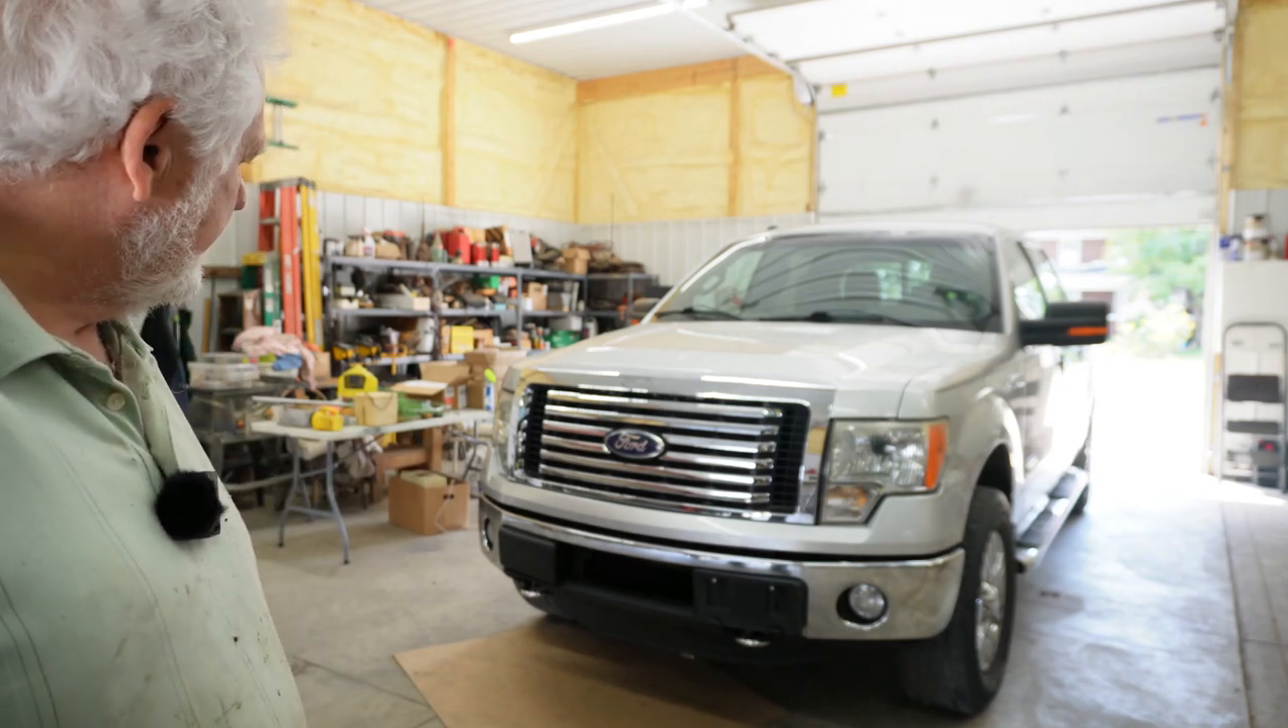It was a challenge but we got the bumper on and I have to say it turned out pretty good. Look at that.